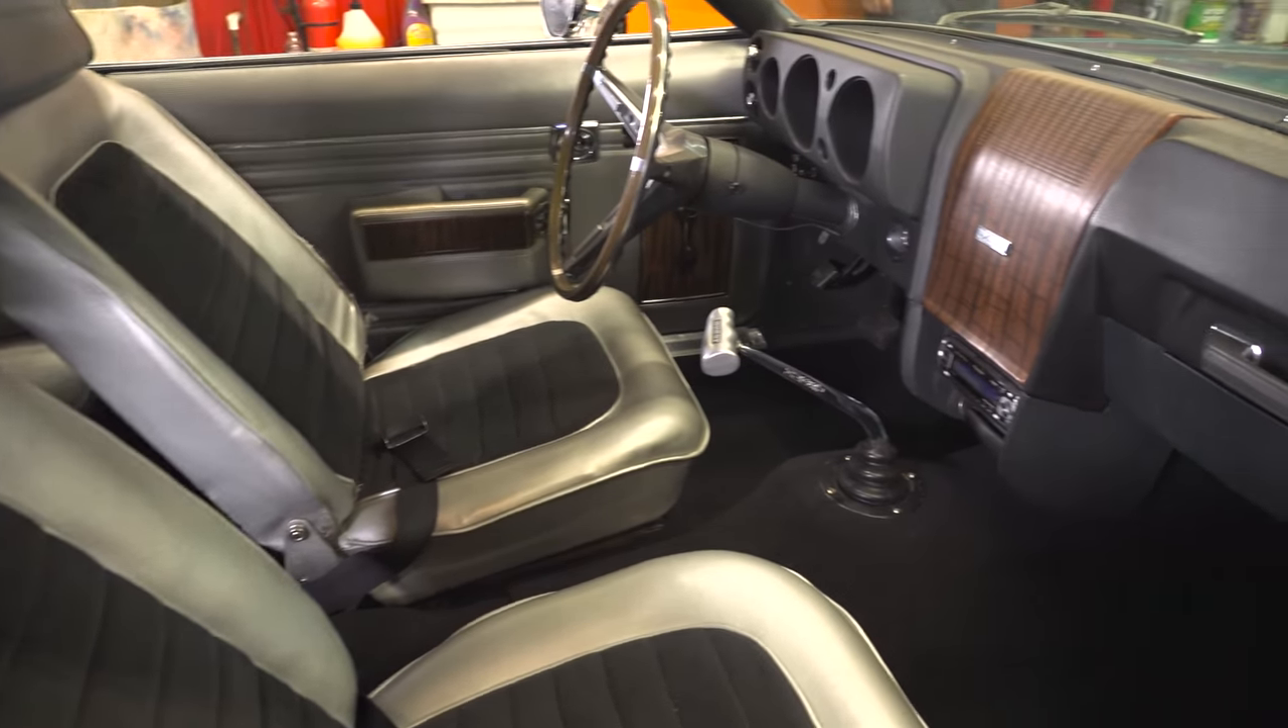So we have the carpet kit in. It's done. It looked good. It fits very well.